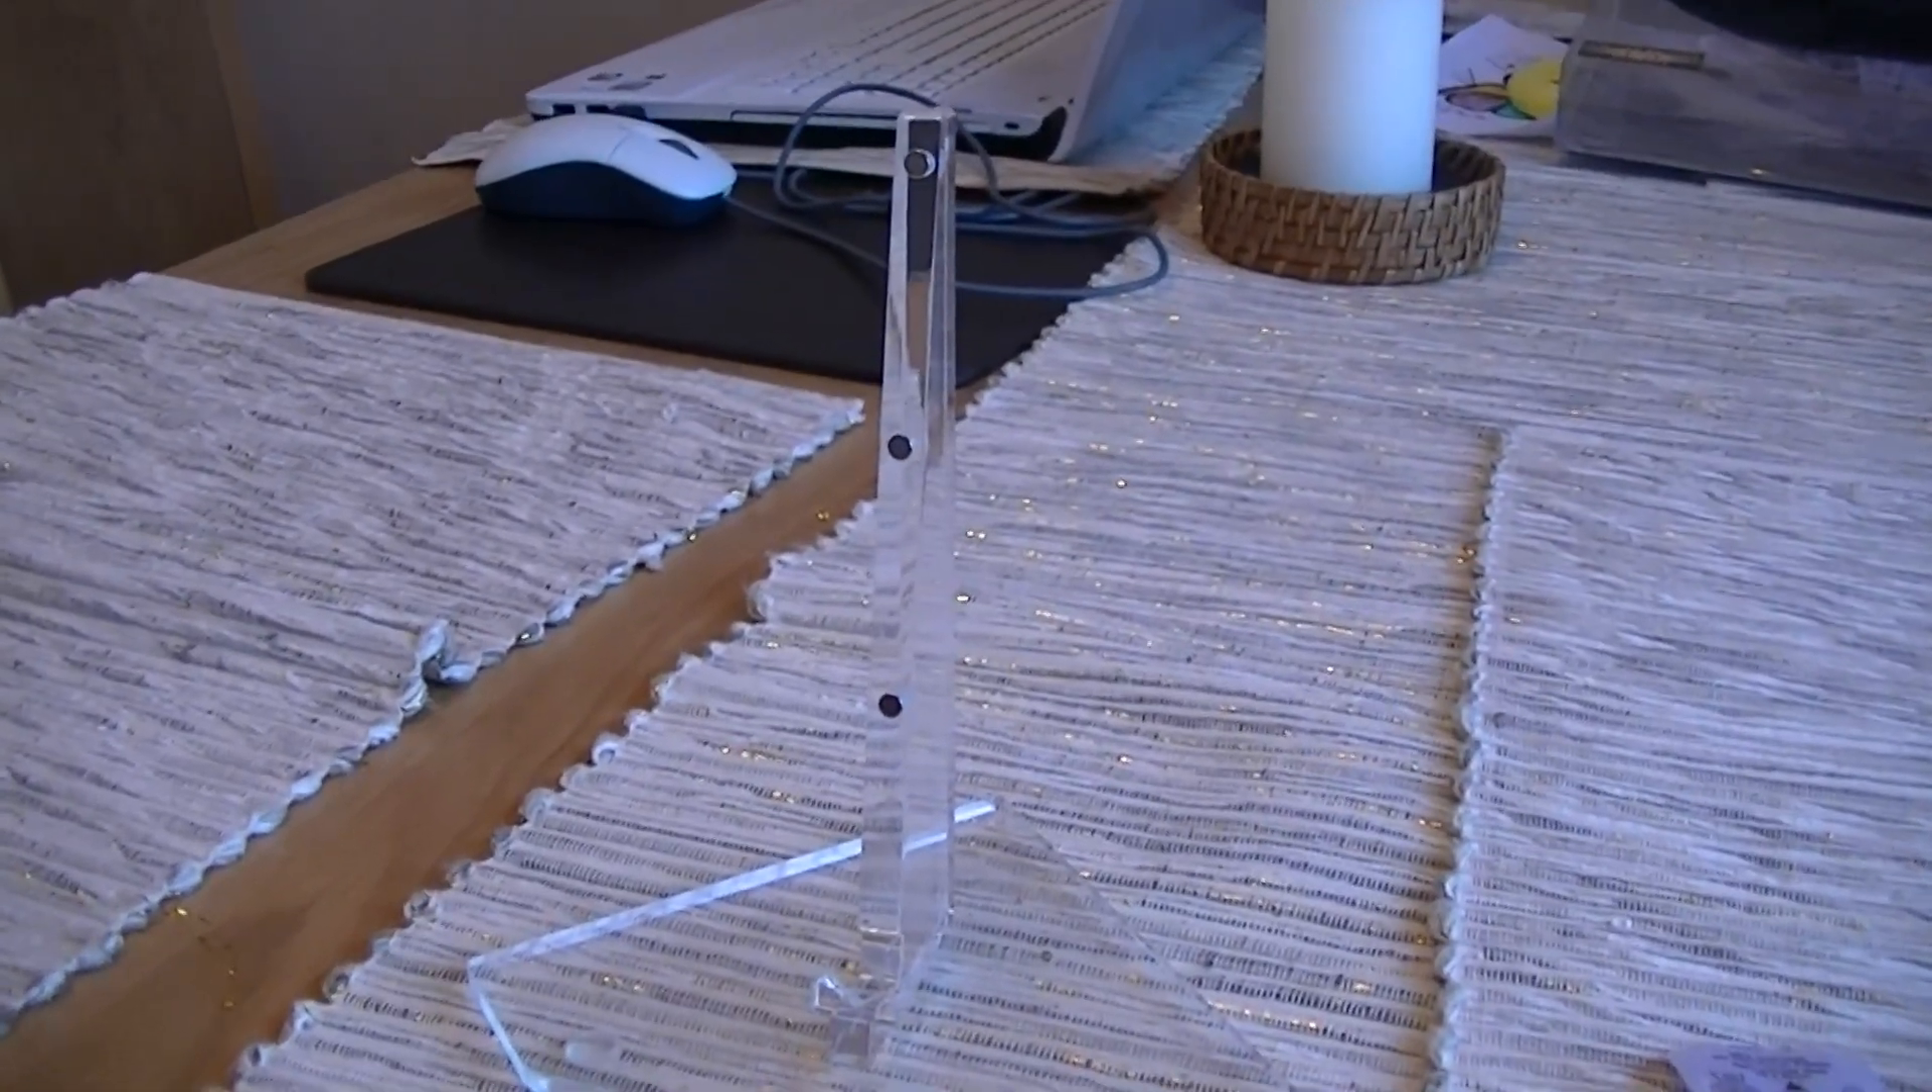Well, as you can see, guys, the display stand is all set up. As you can see, three little magnets are on there.